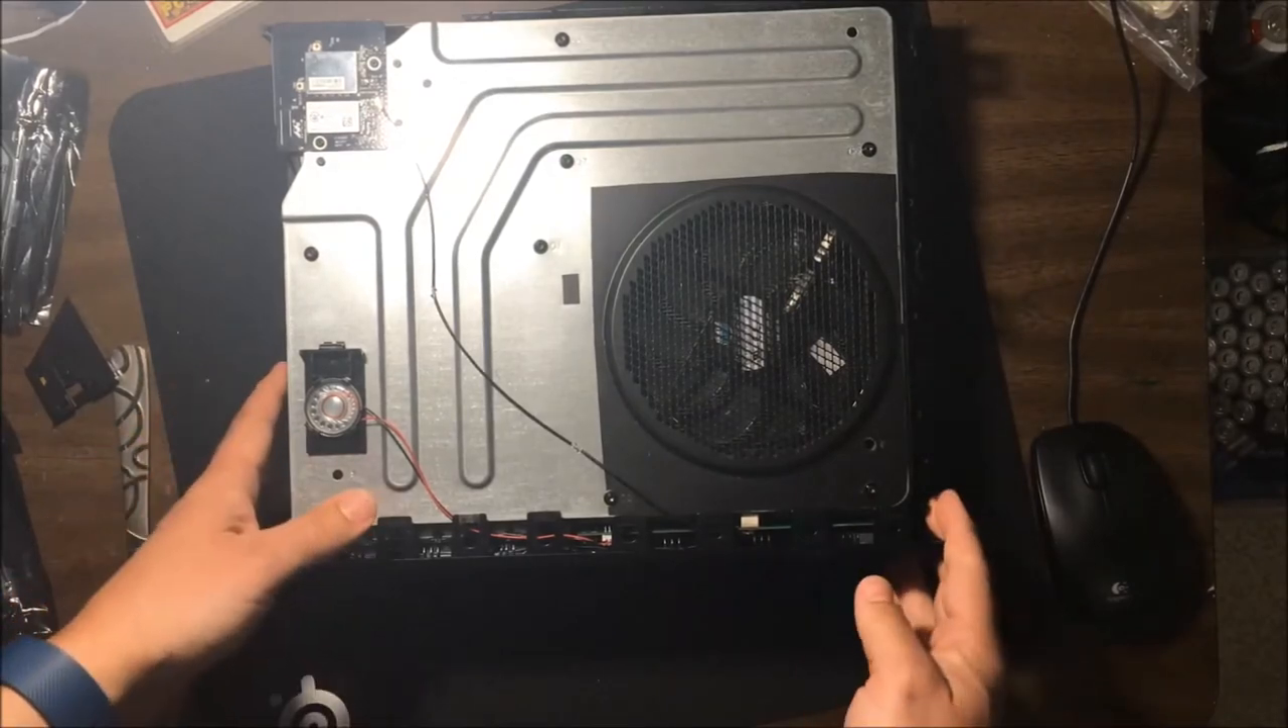So now we've just got to put our top case back on, which is, again, probably the trickiest part of this process.